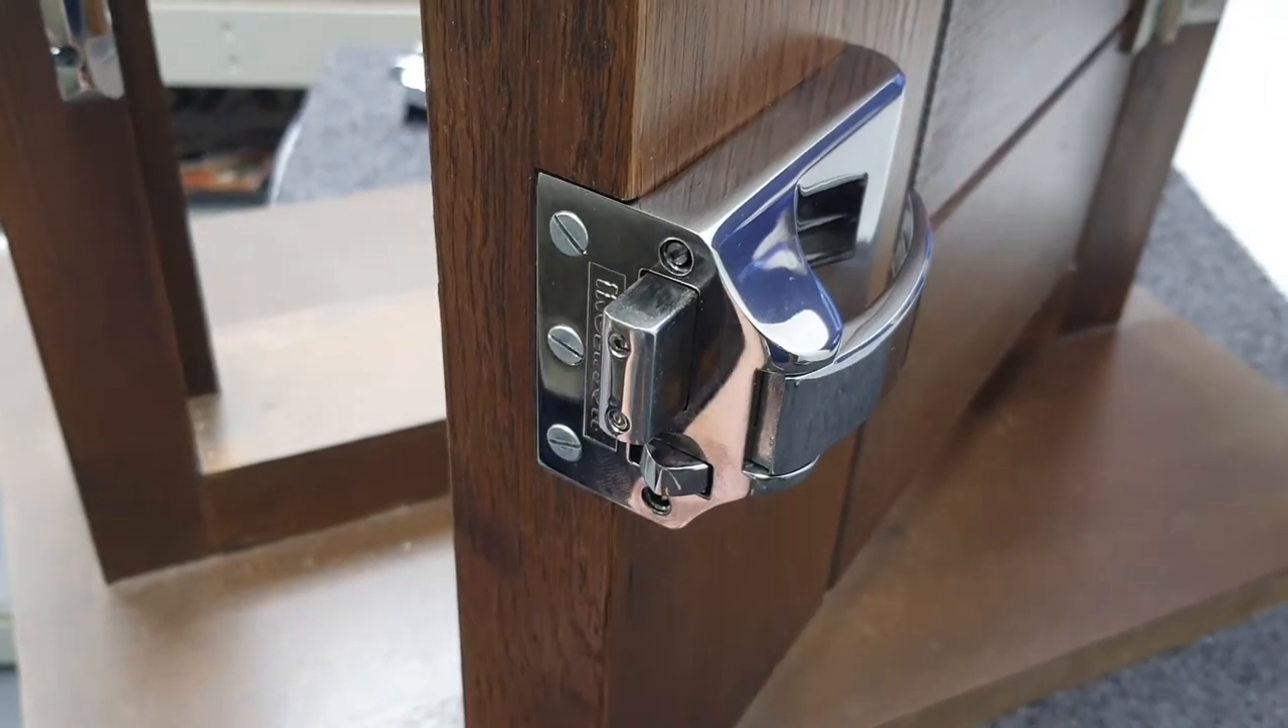We're going to pop the three wood screws back in. So they're in there now.